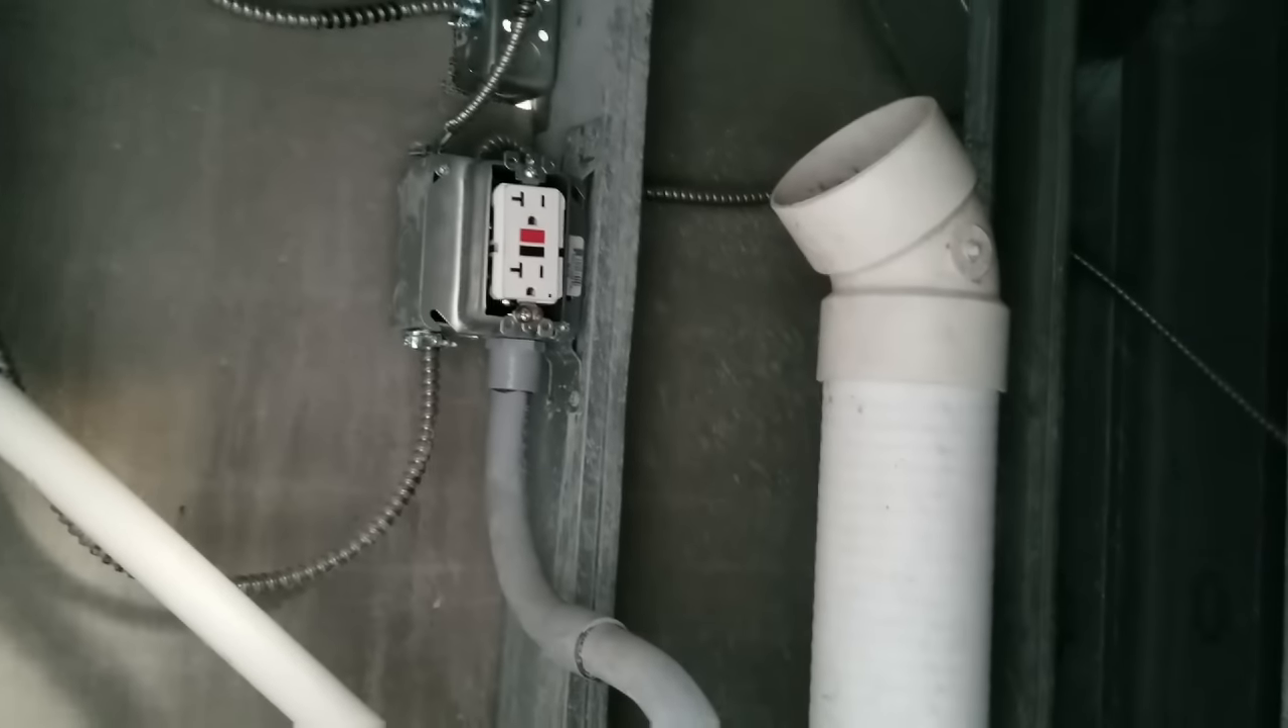I have my GFCI. I still need to get a cover for that.